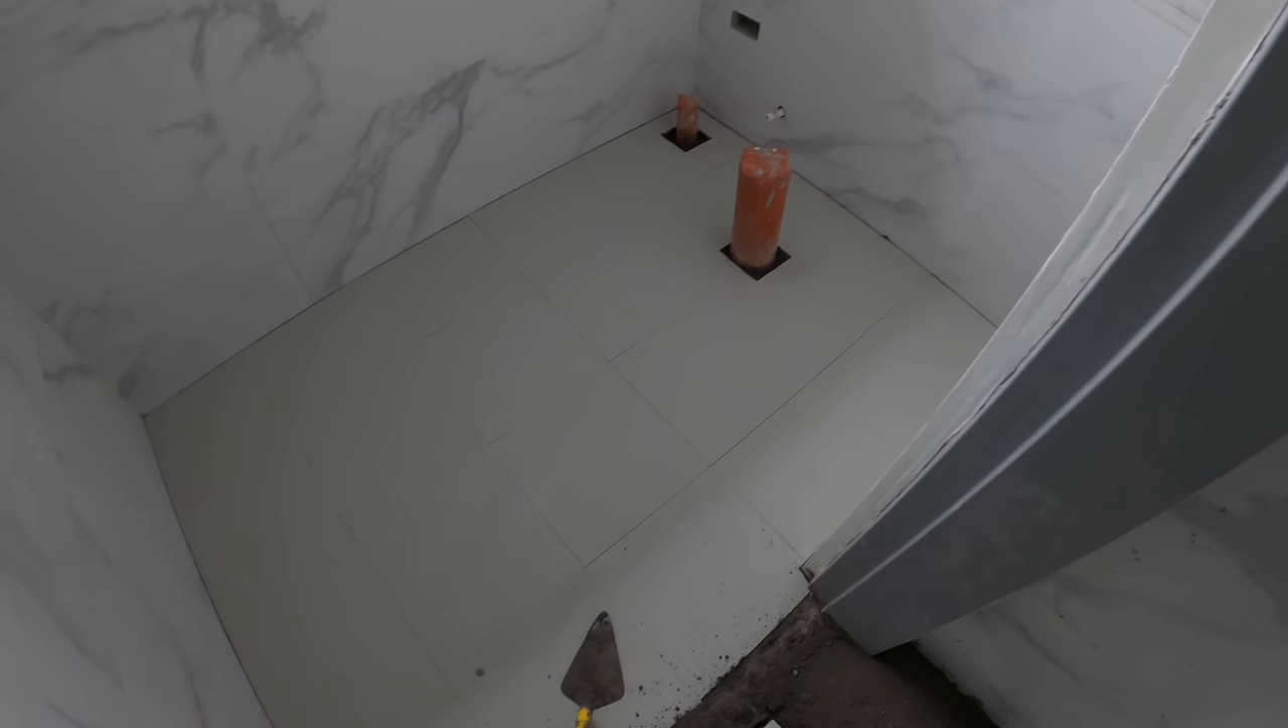All right, here in the master bath in the water closet area, Mr. Jojo has completed all of the tile on the floor. With the exception of this small little piece here at the doorway.